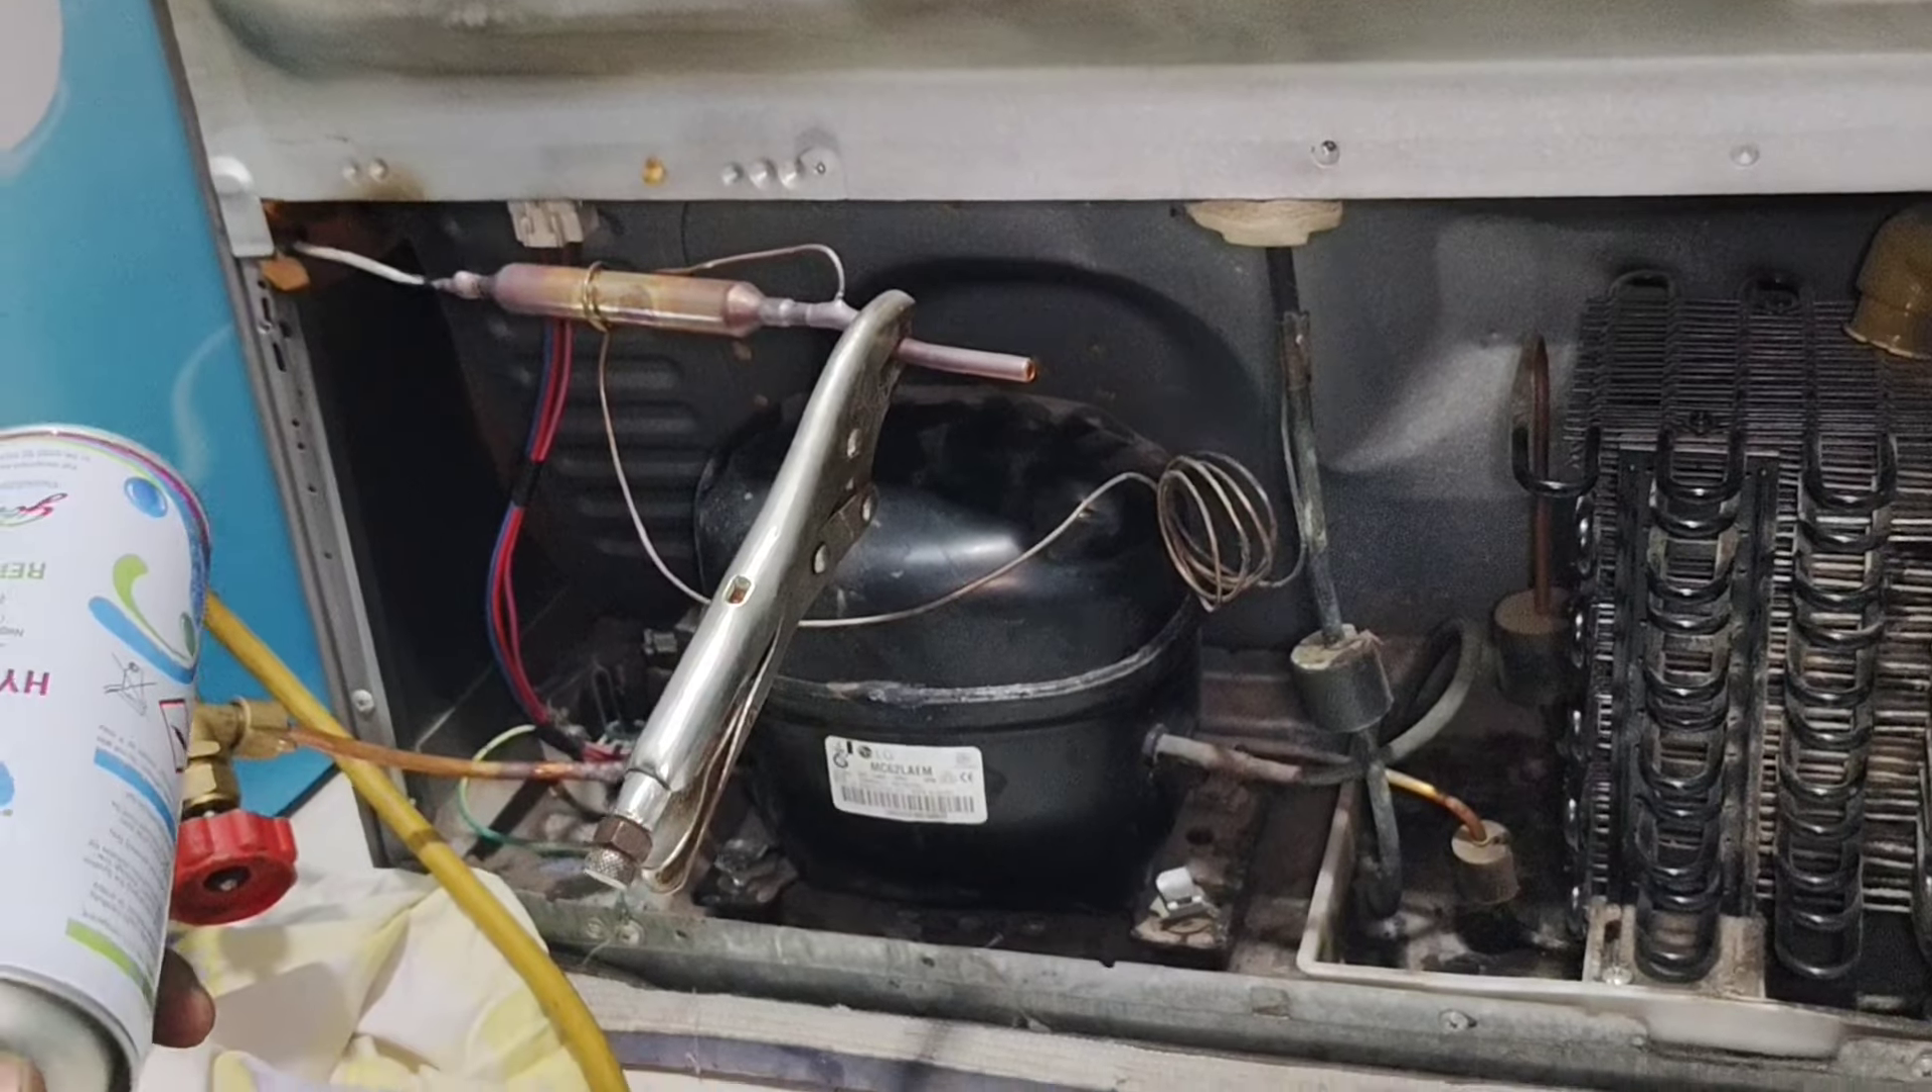हमने फिल्टर के पास पिंचिंग टूल लगा दिया है।